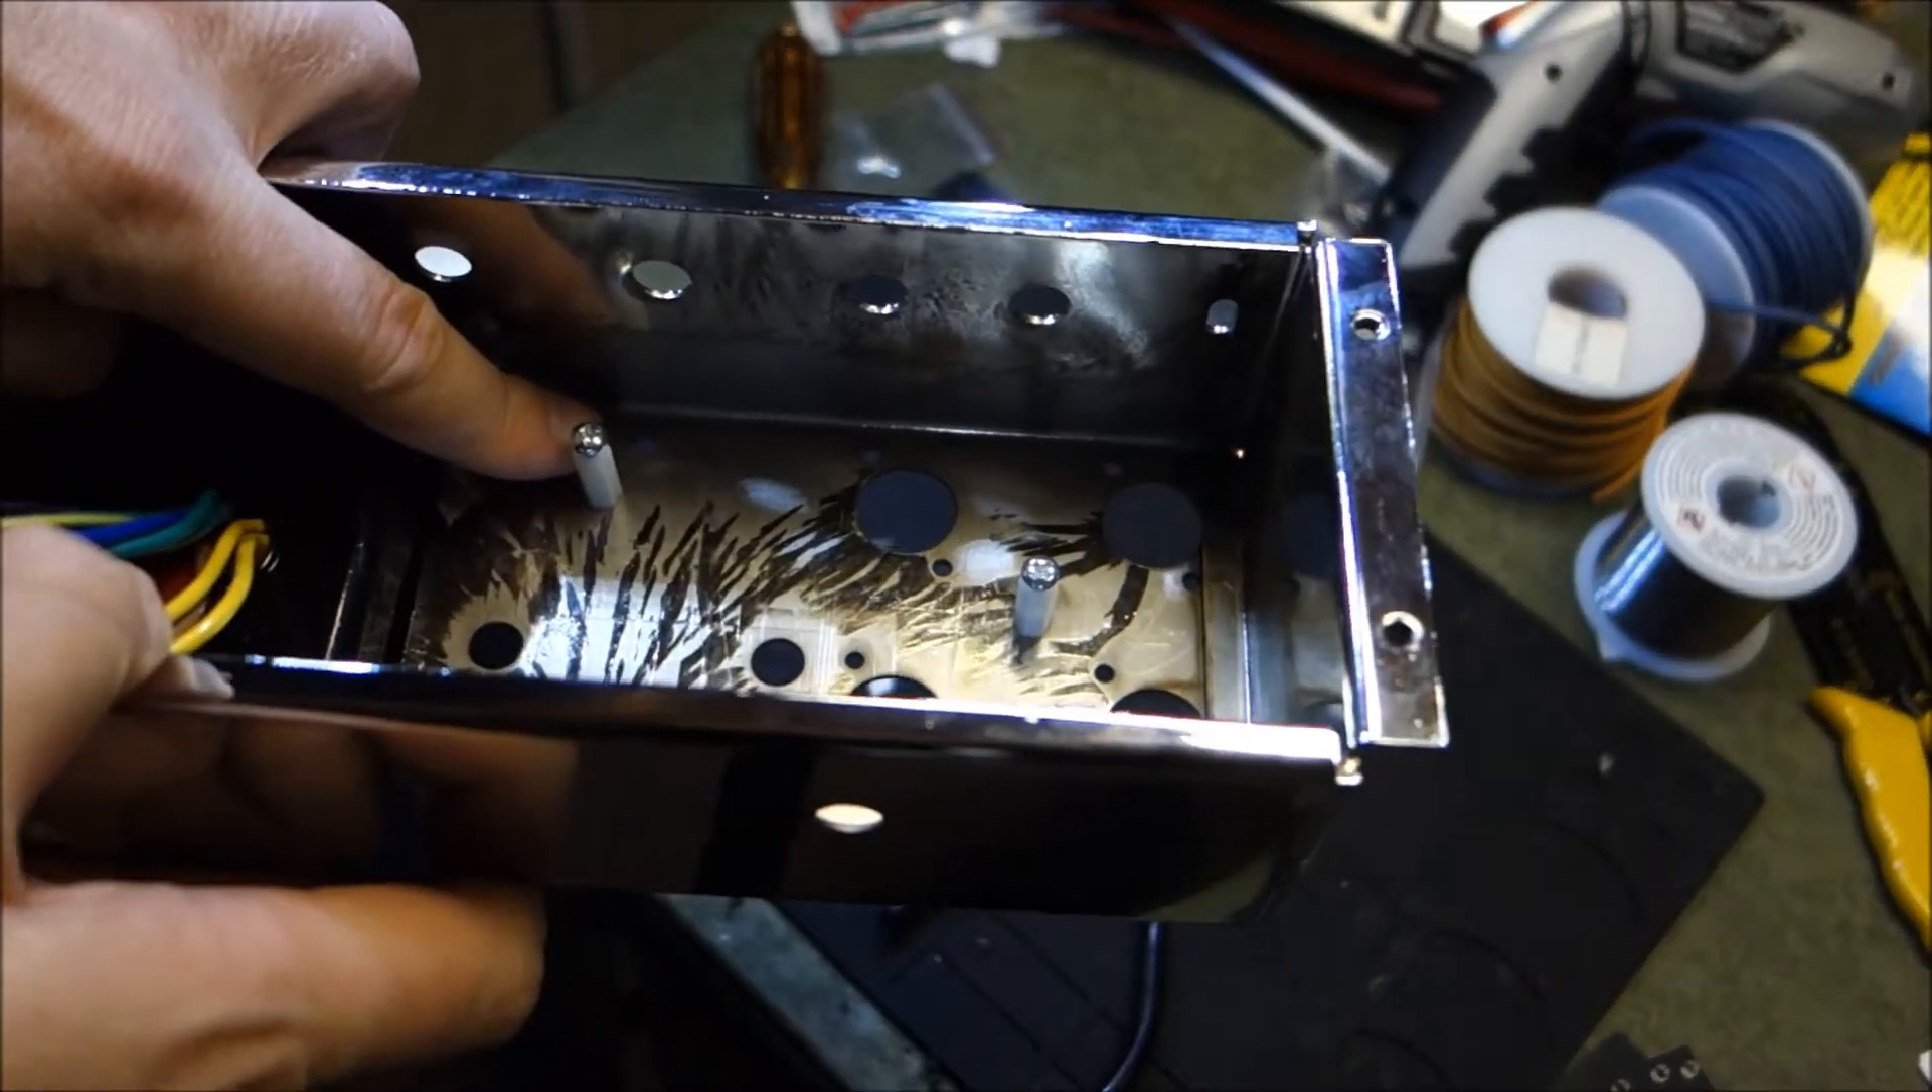Okay, so now our mounting studs are in here and here and they just have screws on the other side.